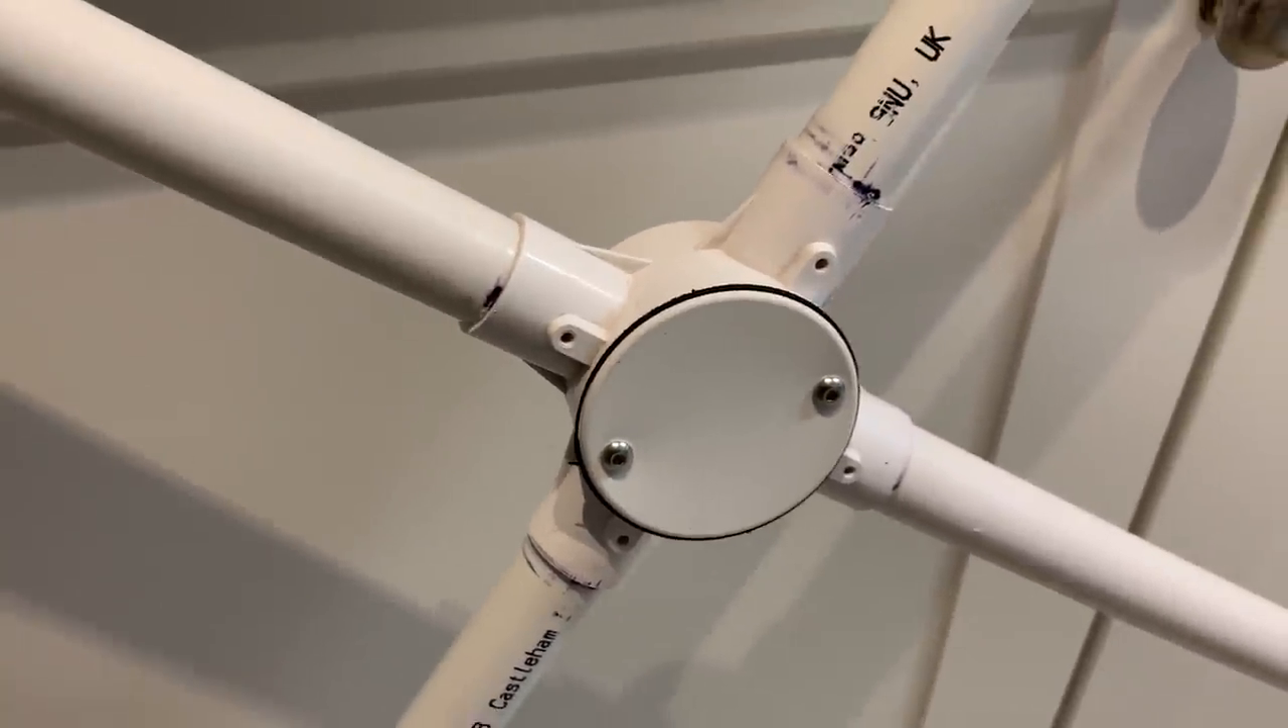And as you can see I've added a centerpiece a blanking cap over the center axle.